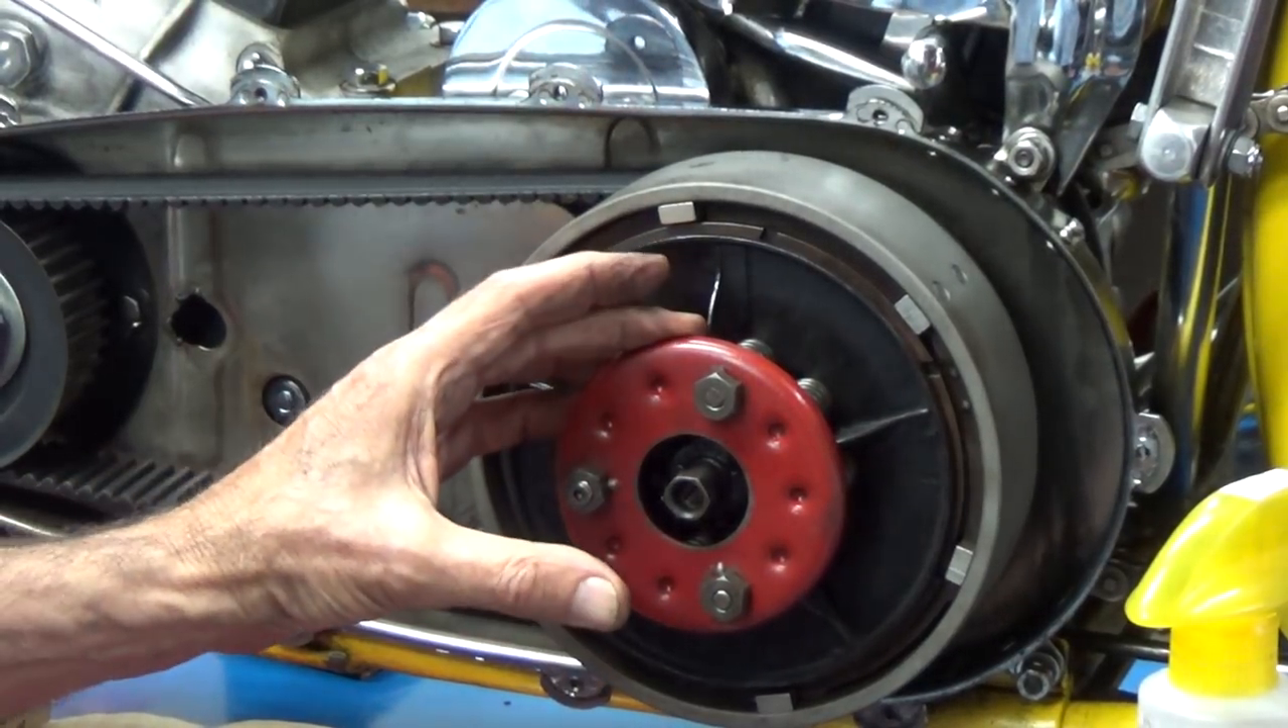But there it is. The clutch is reassembled and ready to go.